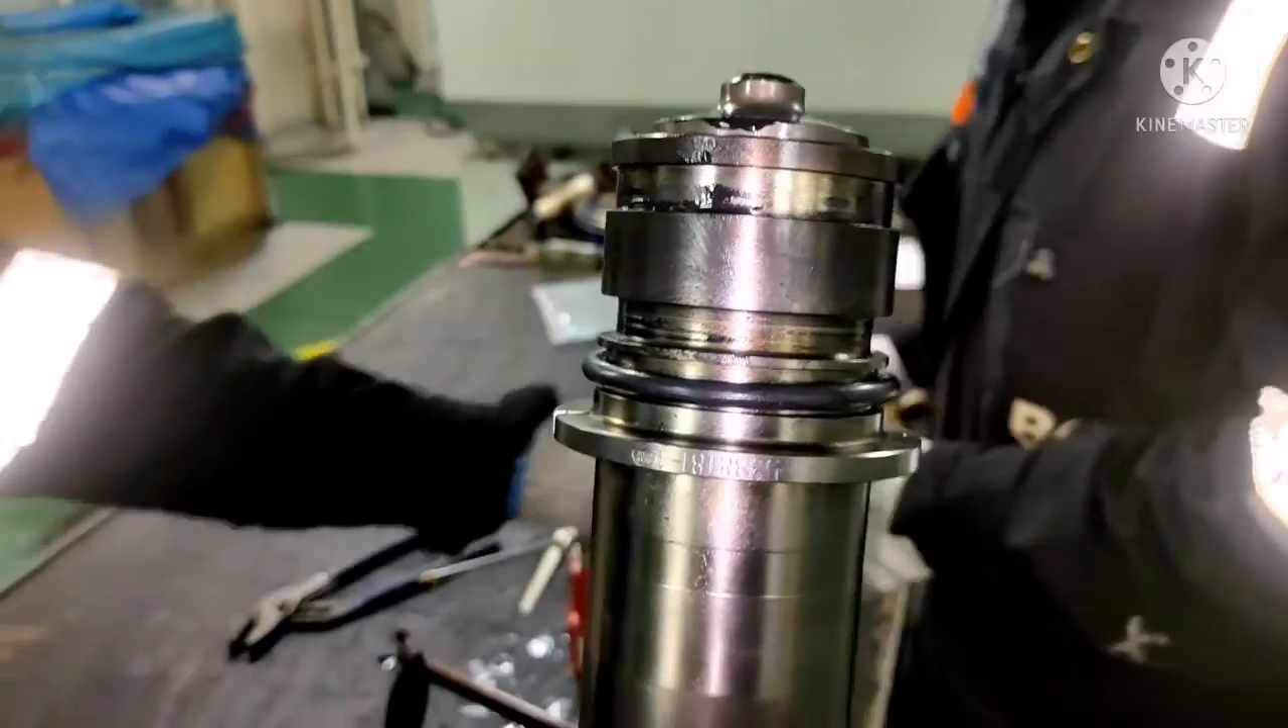Now, o-ring is already in place.